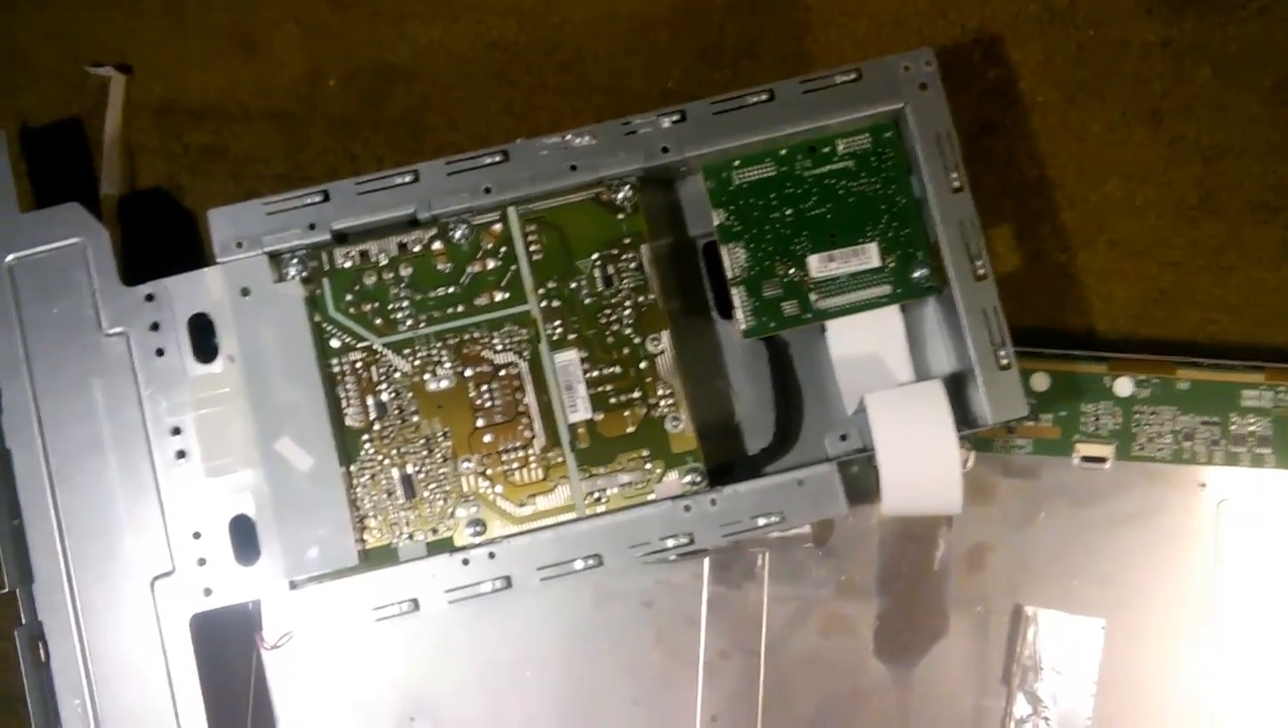Okay we have the boards exposed.